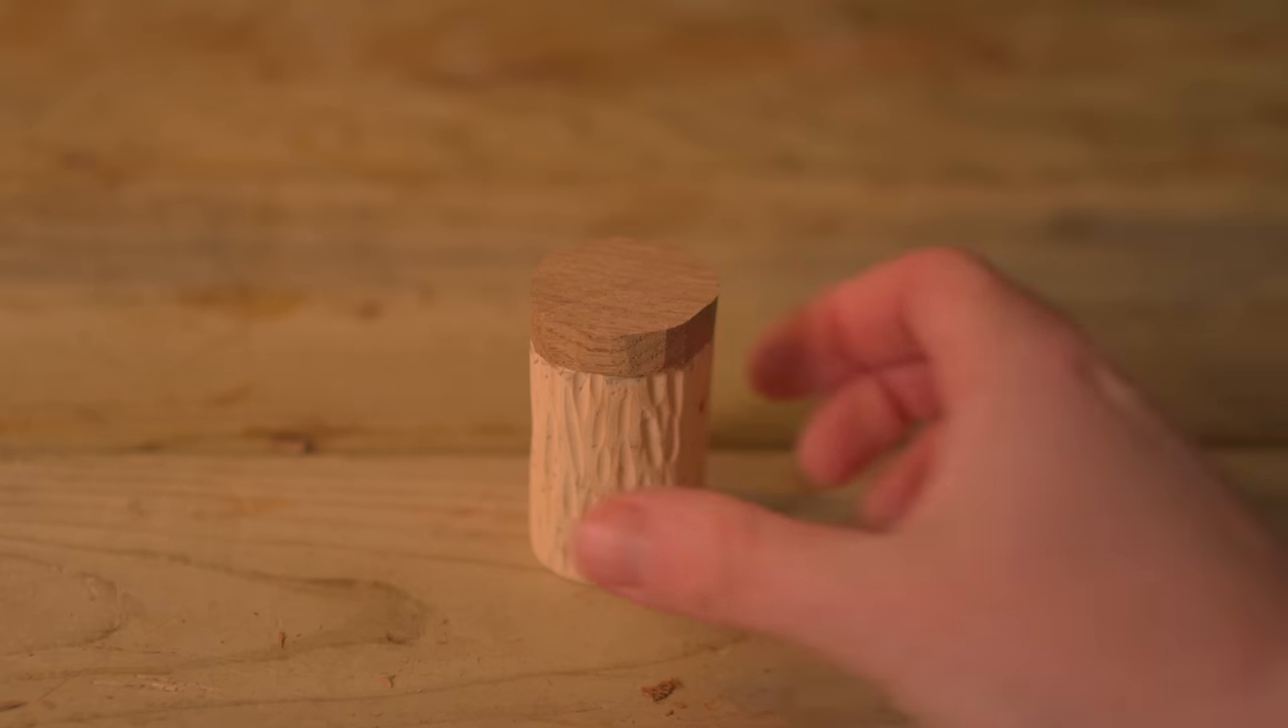So I've got it so the lid is much more flush with the side of the pot.